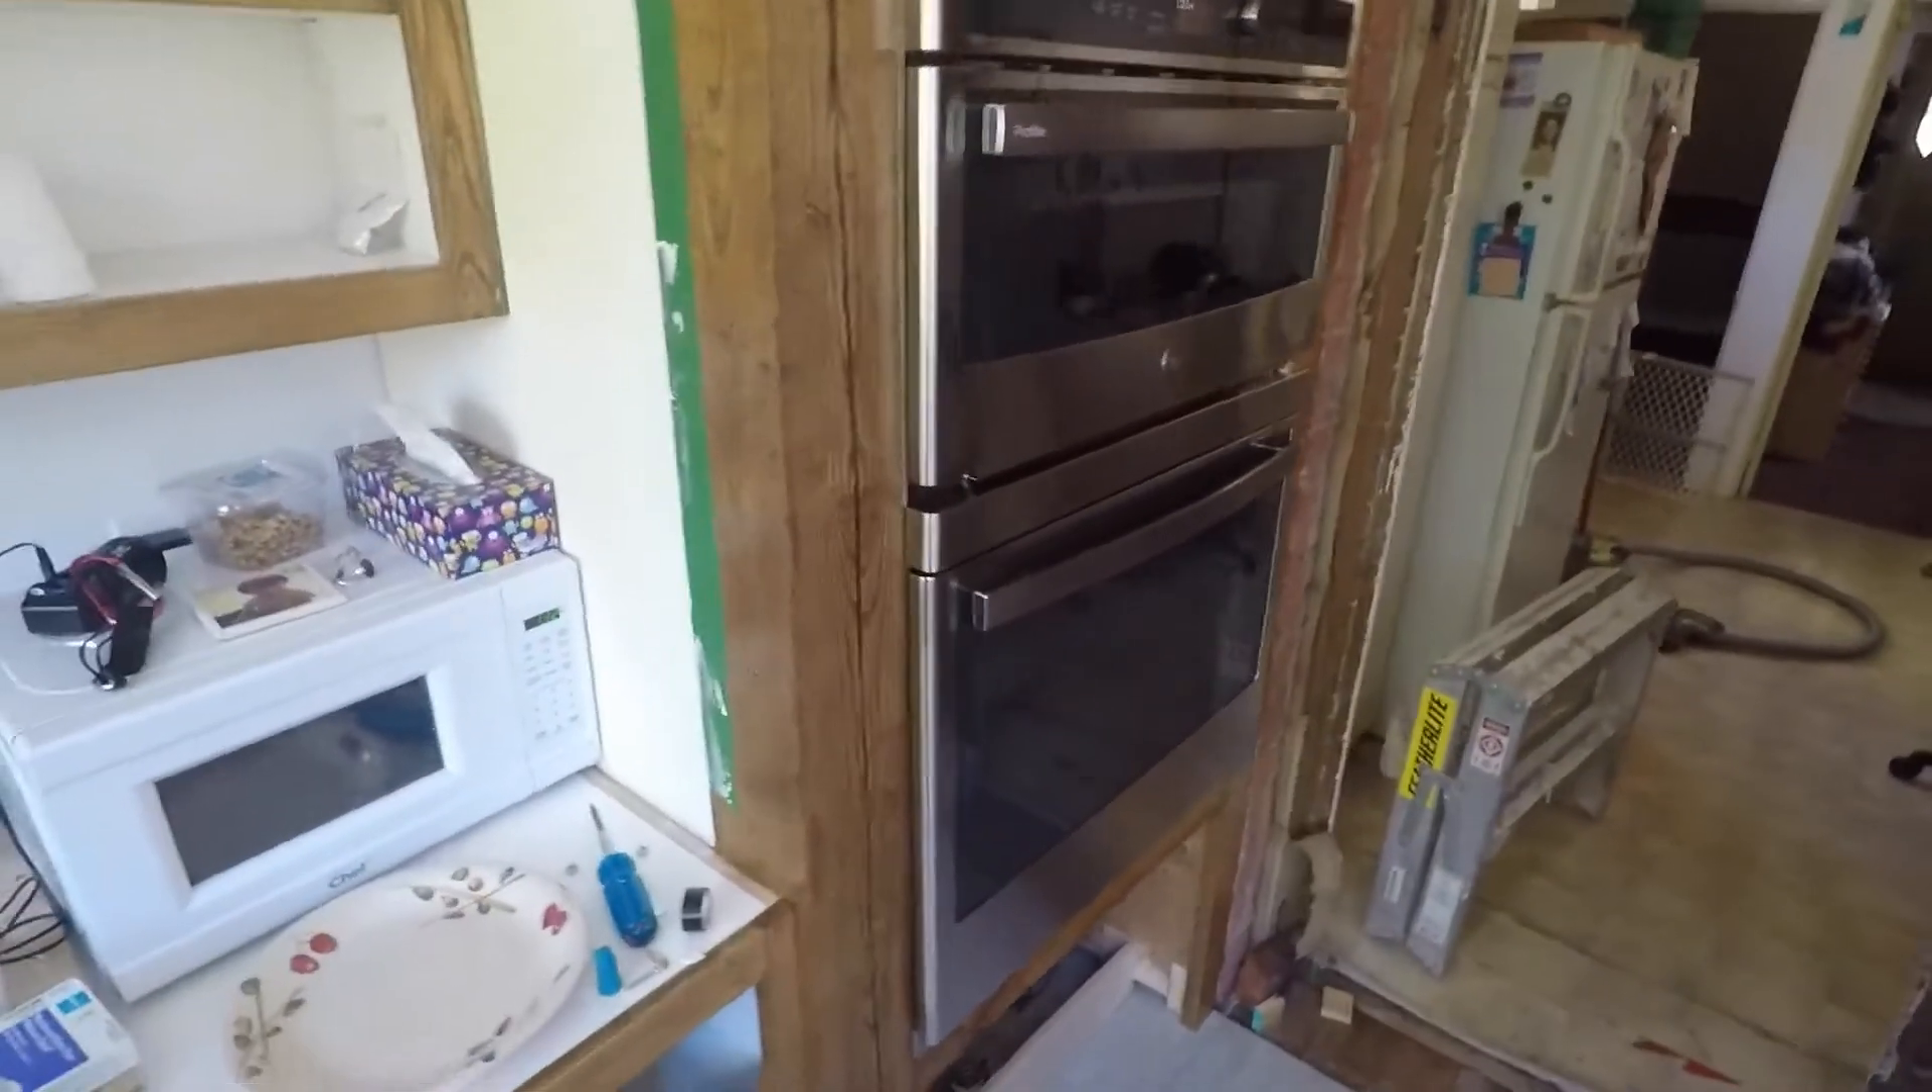So I just got my wall oven installed there.